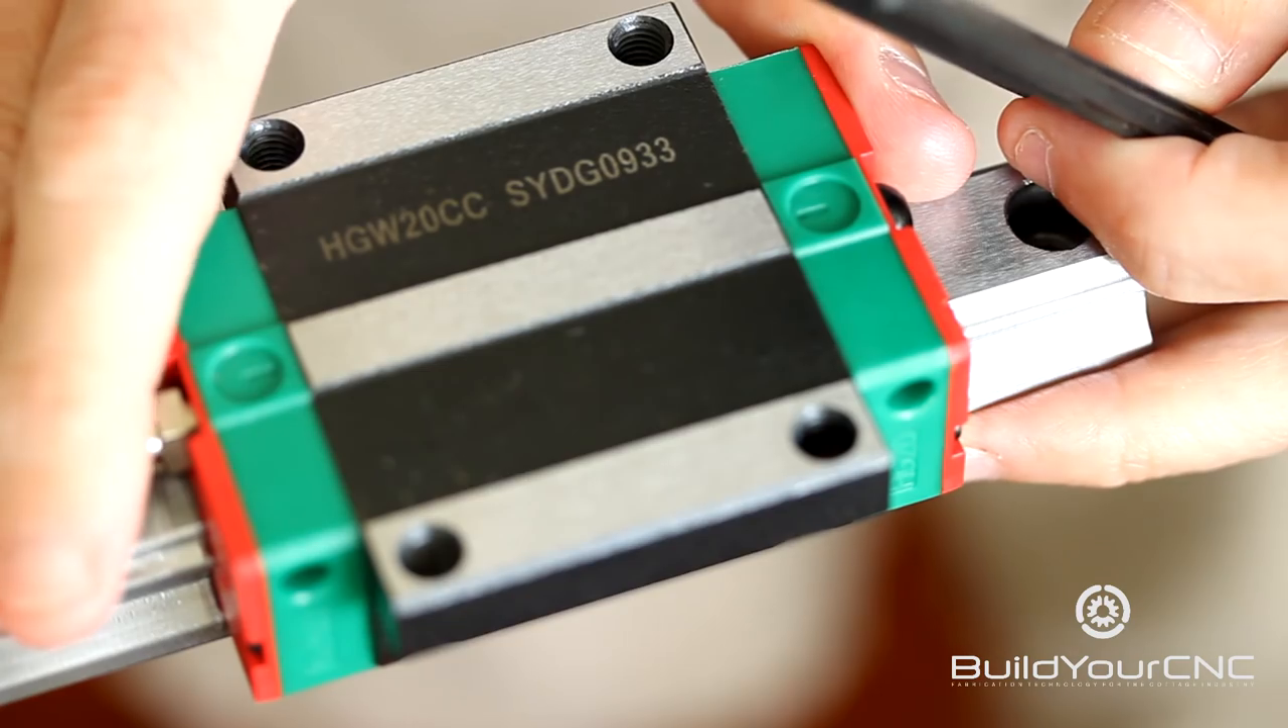Now the block is fully positioned on the rail.